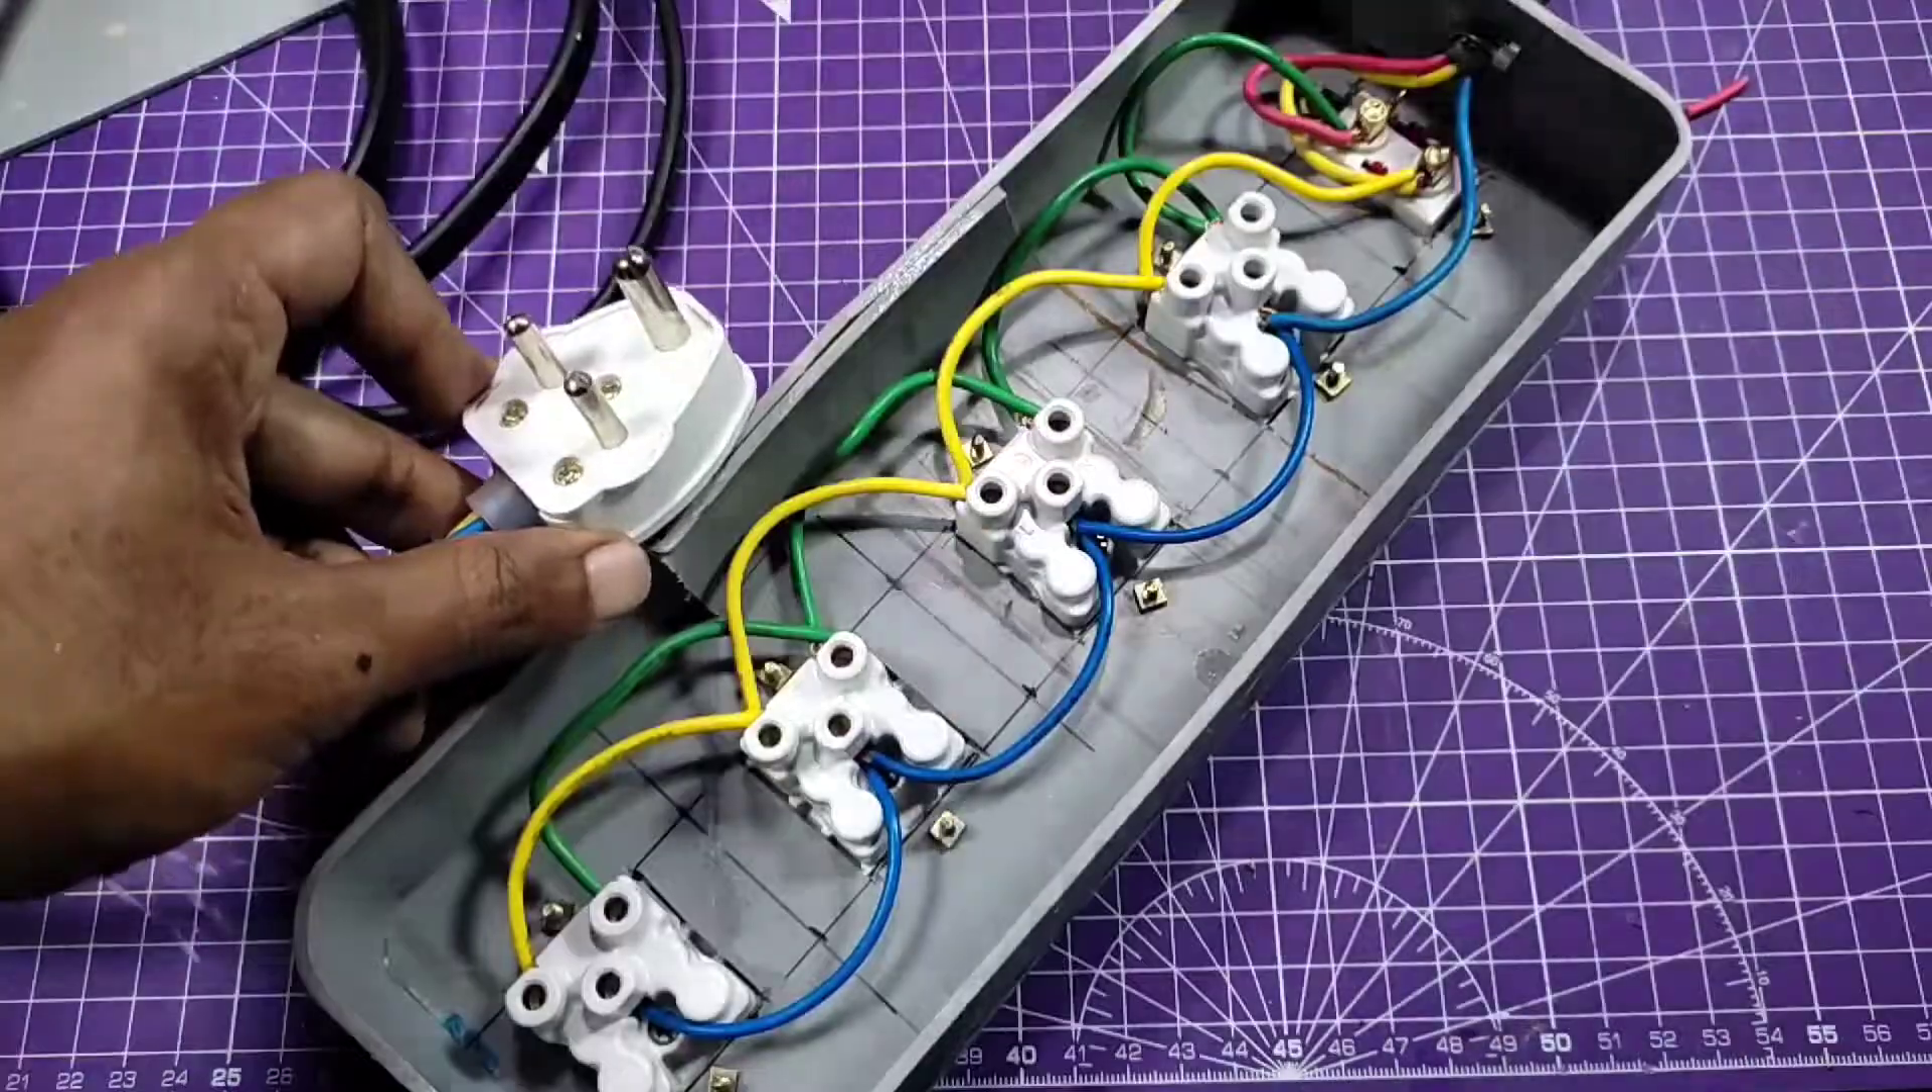Okay the connection is all done and yeah I've placed a 6 ampere 3 pin plug.